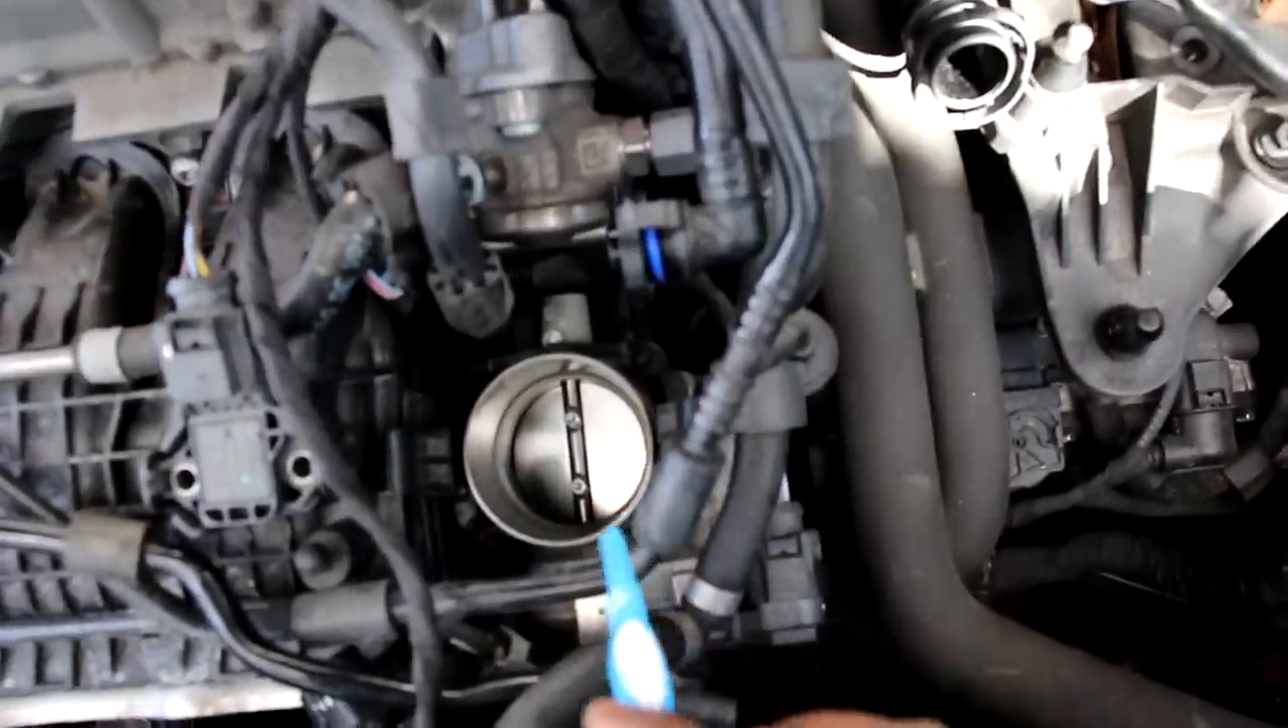Now with the airbox out of the way you can see we've got clear access to this drive-by wire throttle body over here.